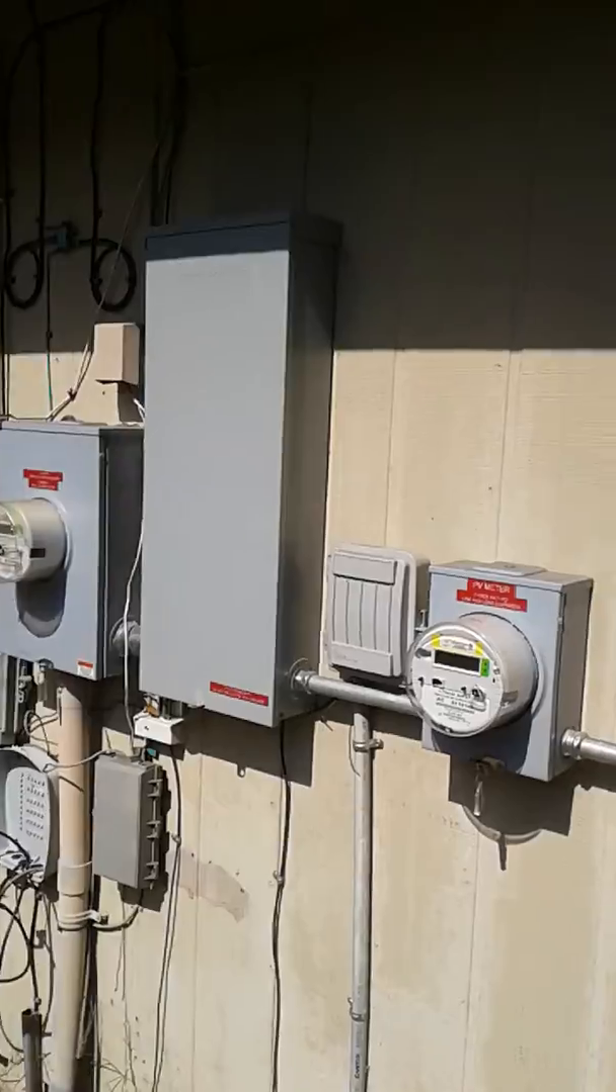I still have to lift all these electrical panels off the side of the wall before I can get to them.